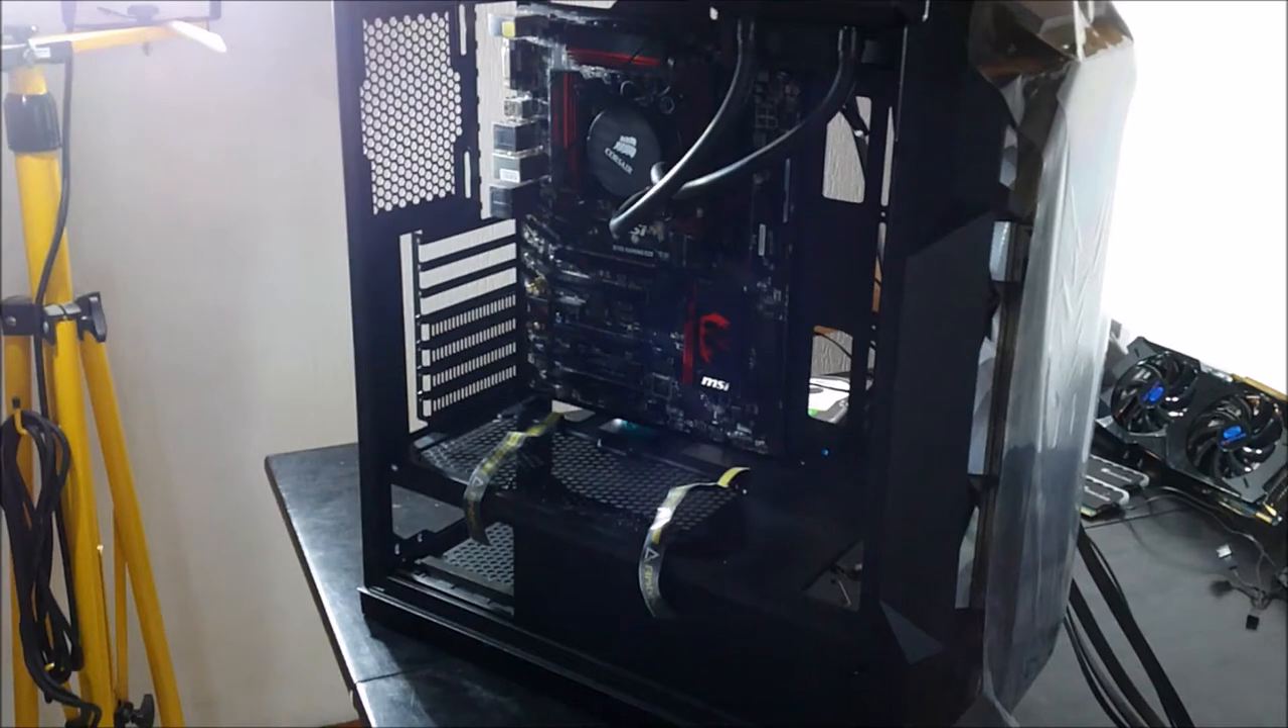Vous voyez, la carte mère est montée dedans.